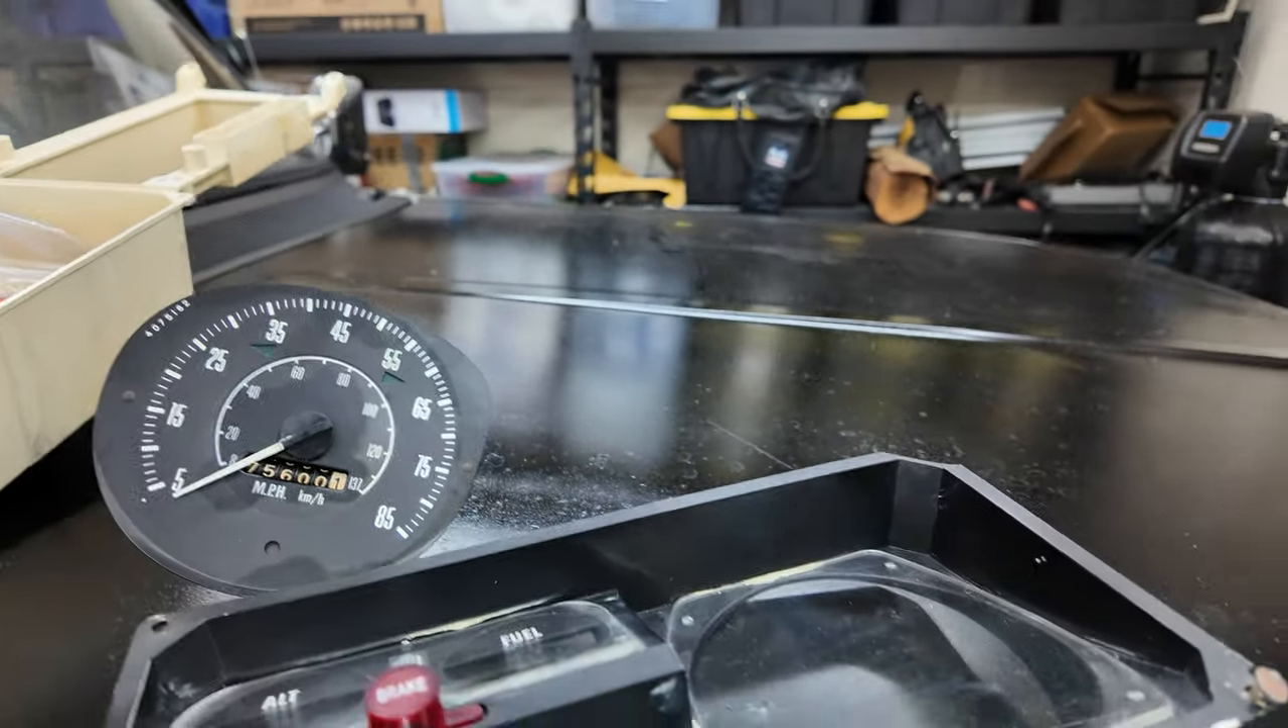Got the new needle on, on the speedometer there.